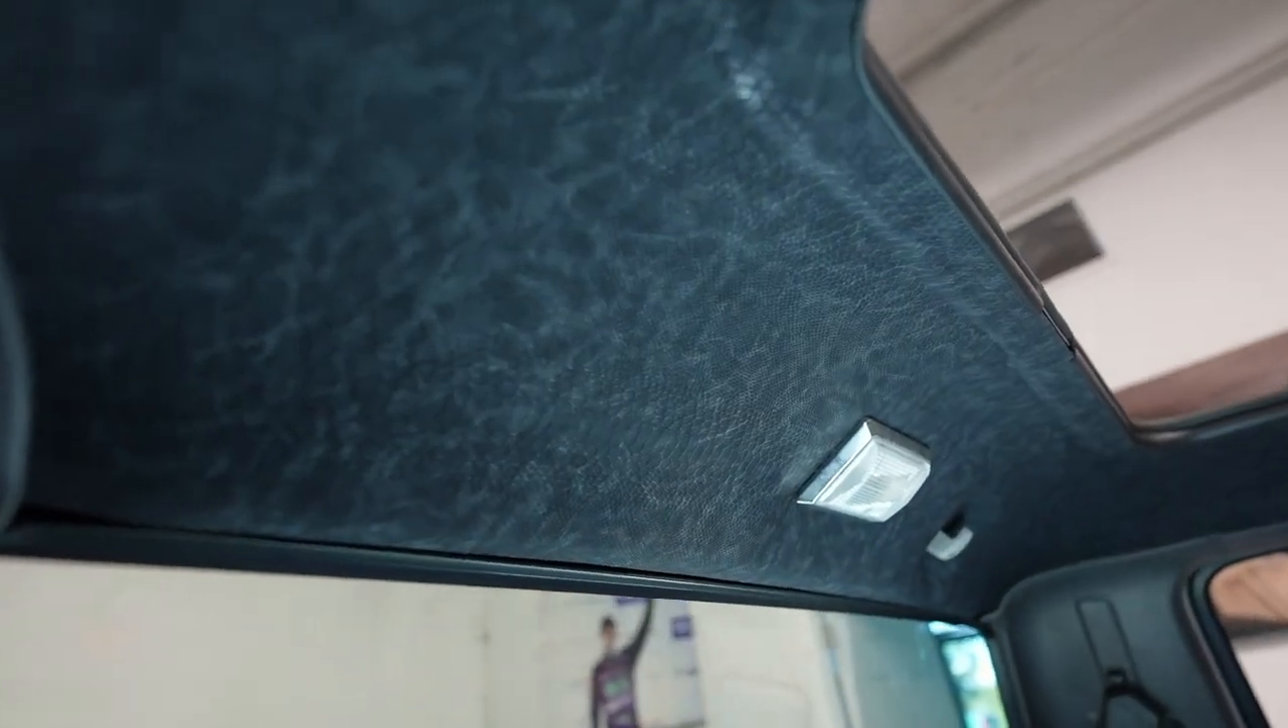All right, so we got the headliner in And it looks sick.